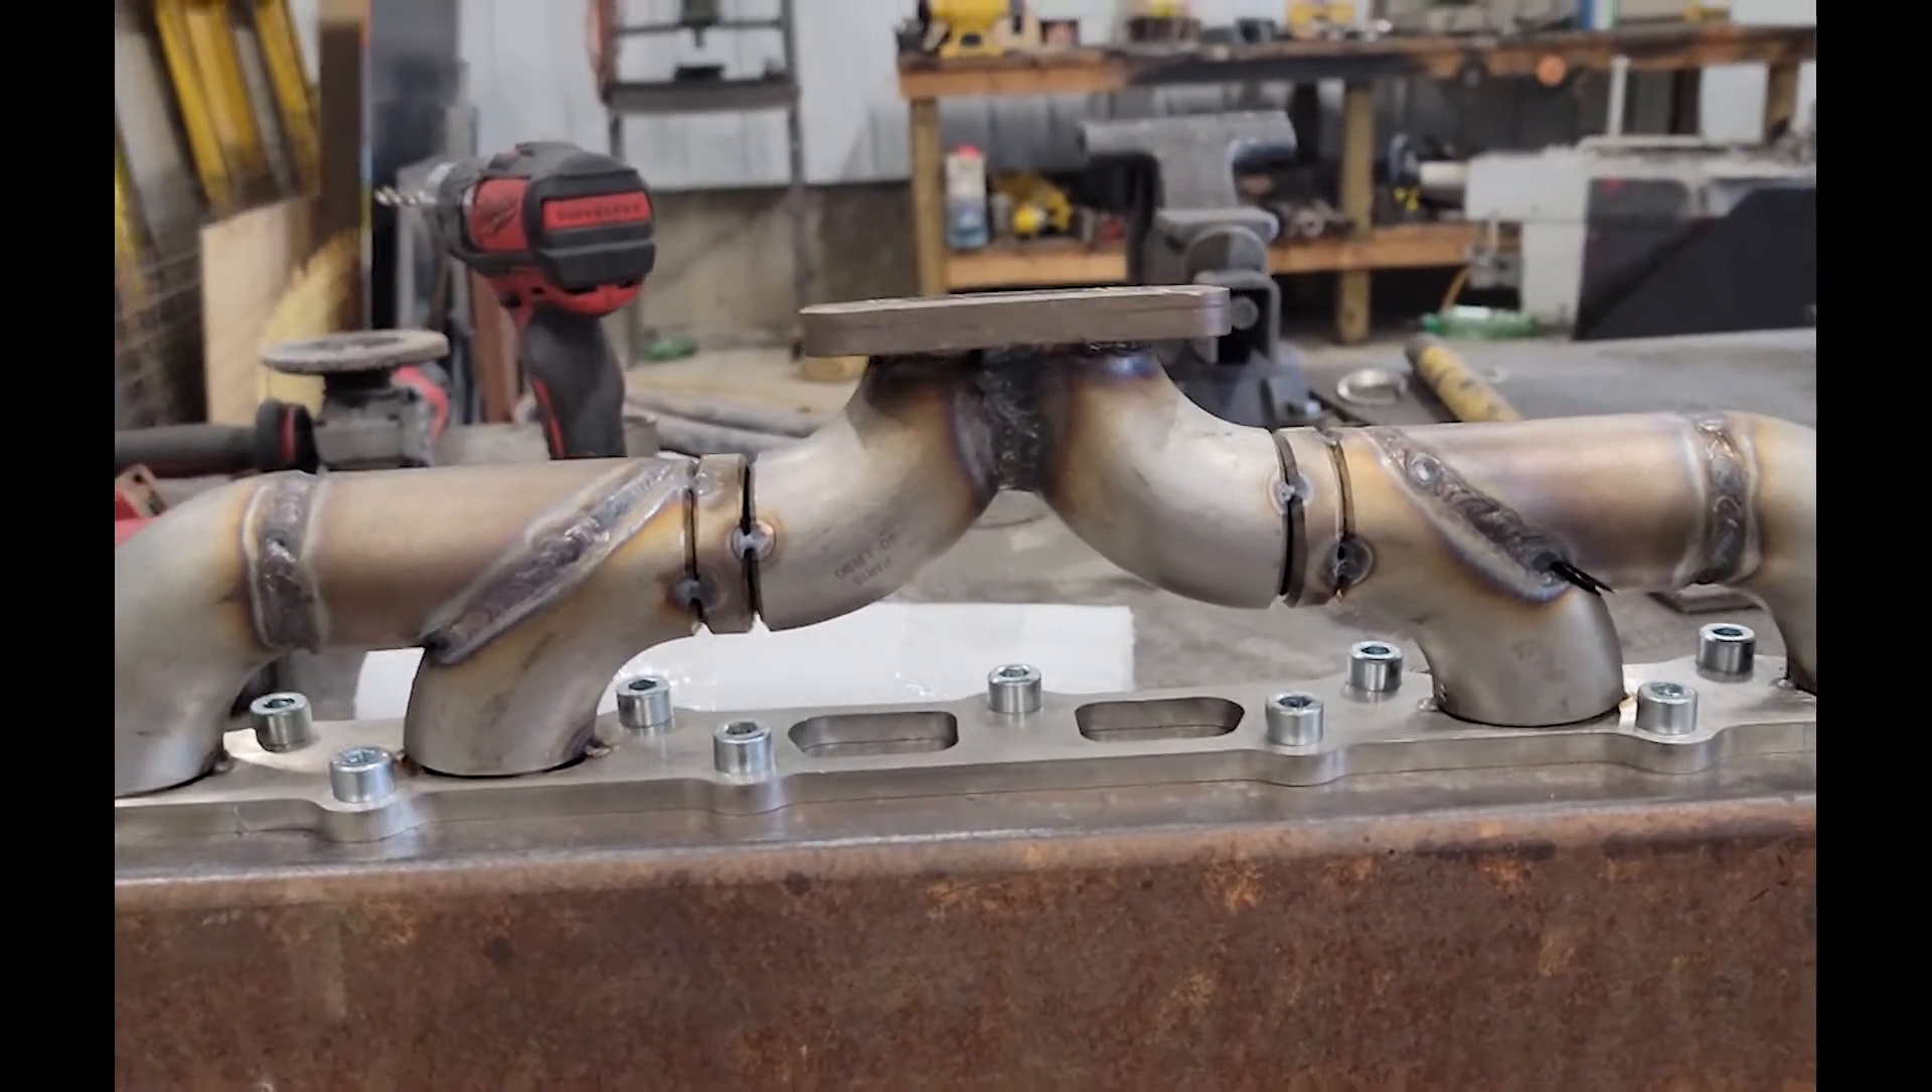All right so I've got my centerpiece tacked in.